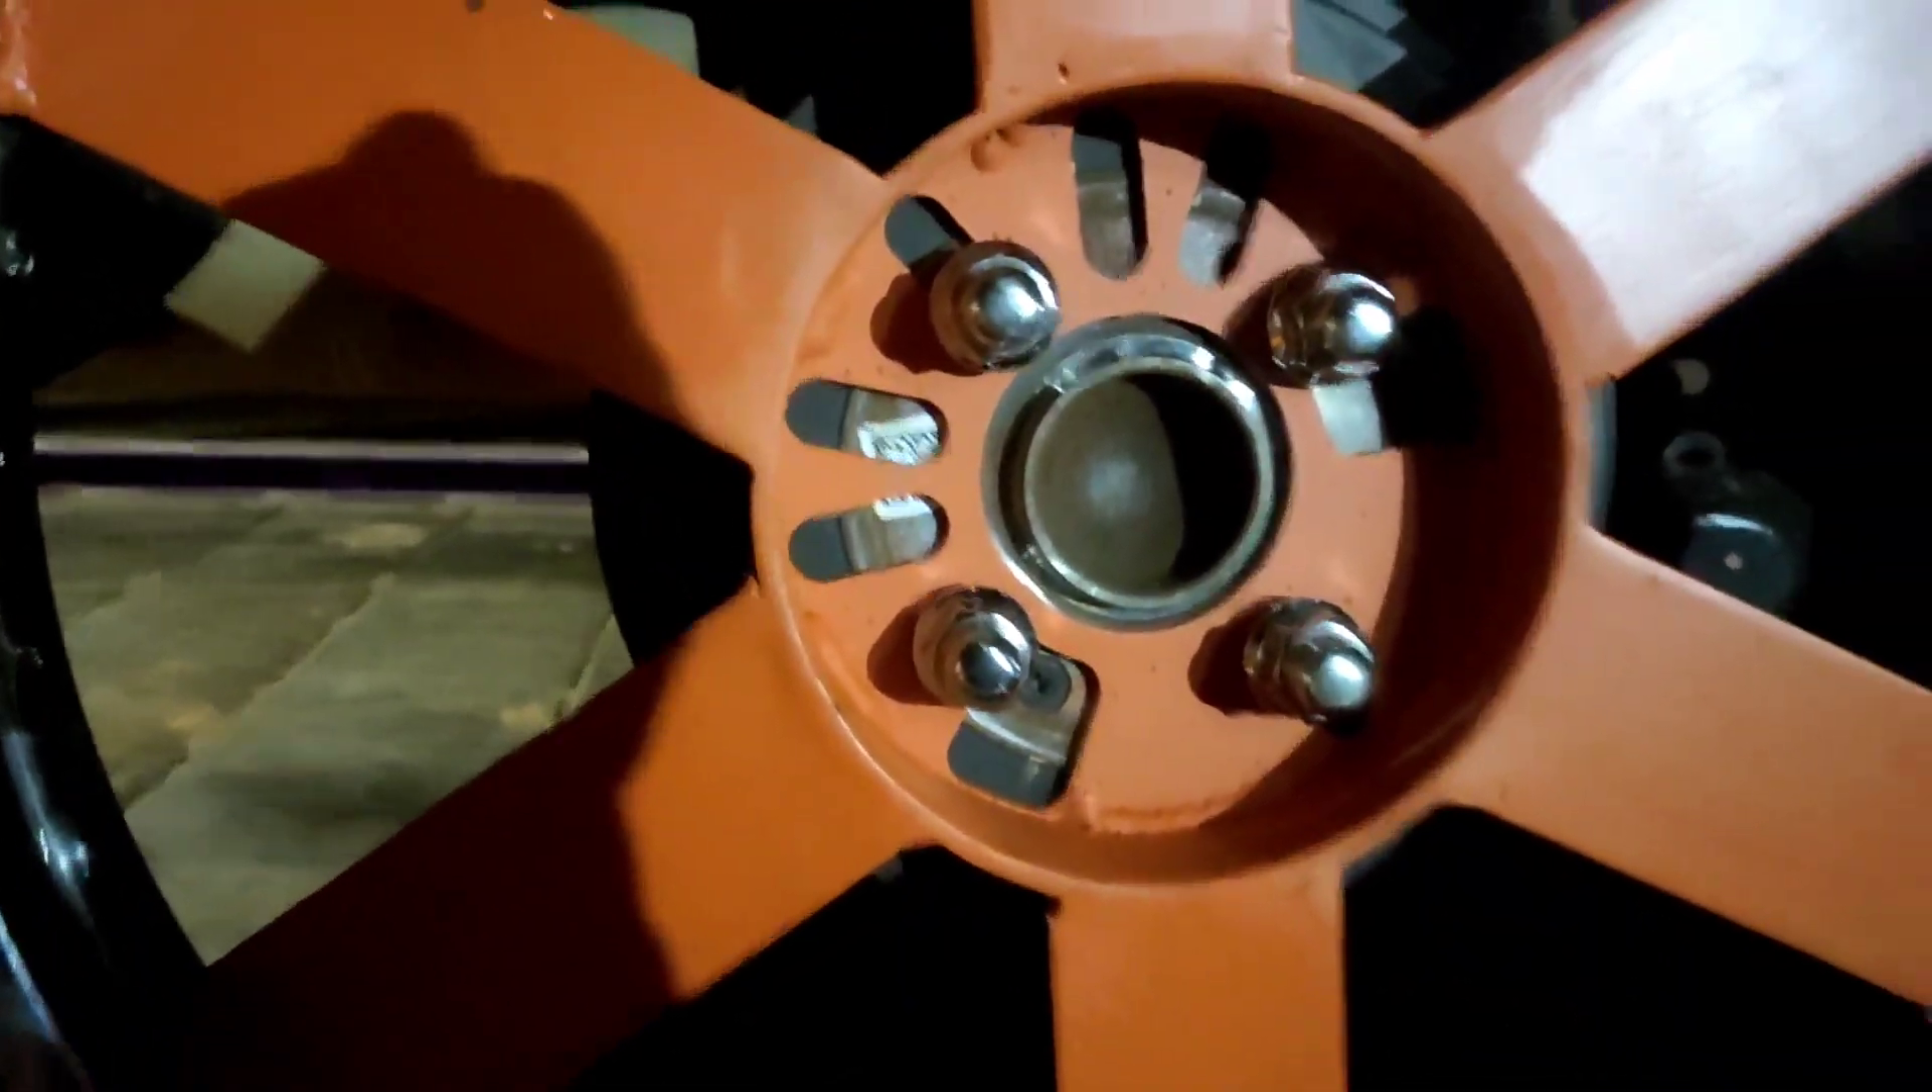Aqui deu os quatro parafusos. Certinho.